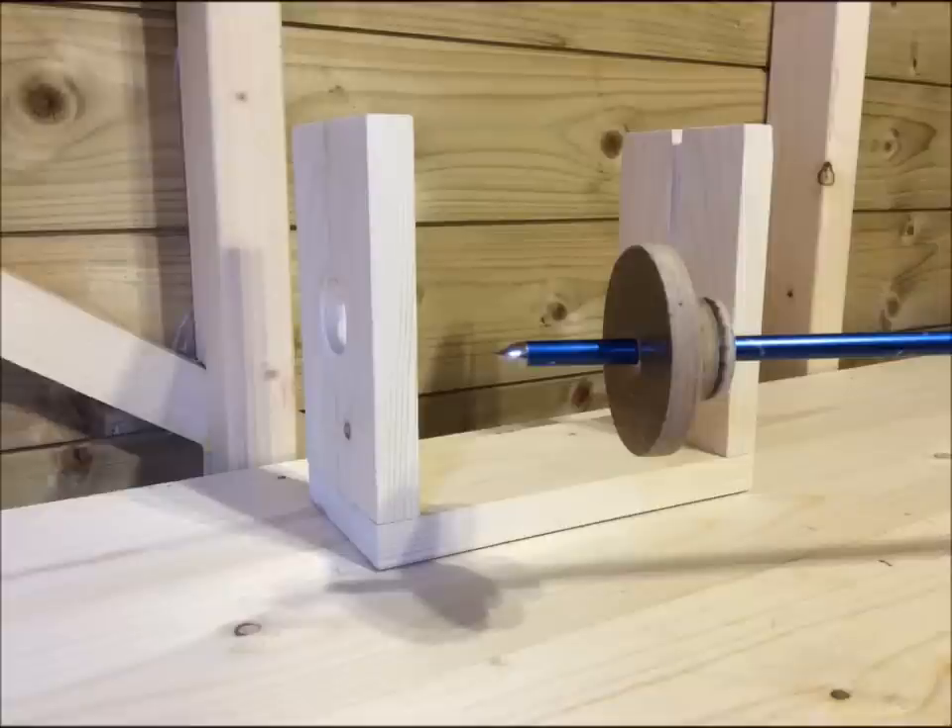So using one of these plugs we've placed the arrow into the plug.